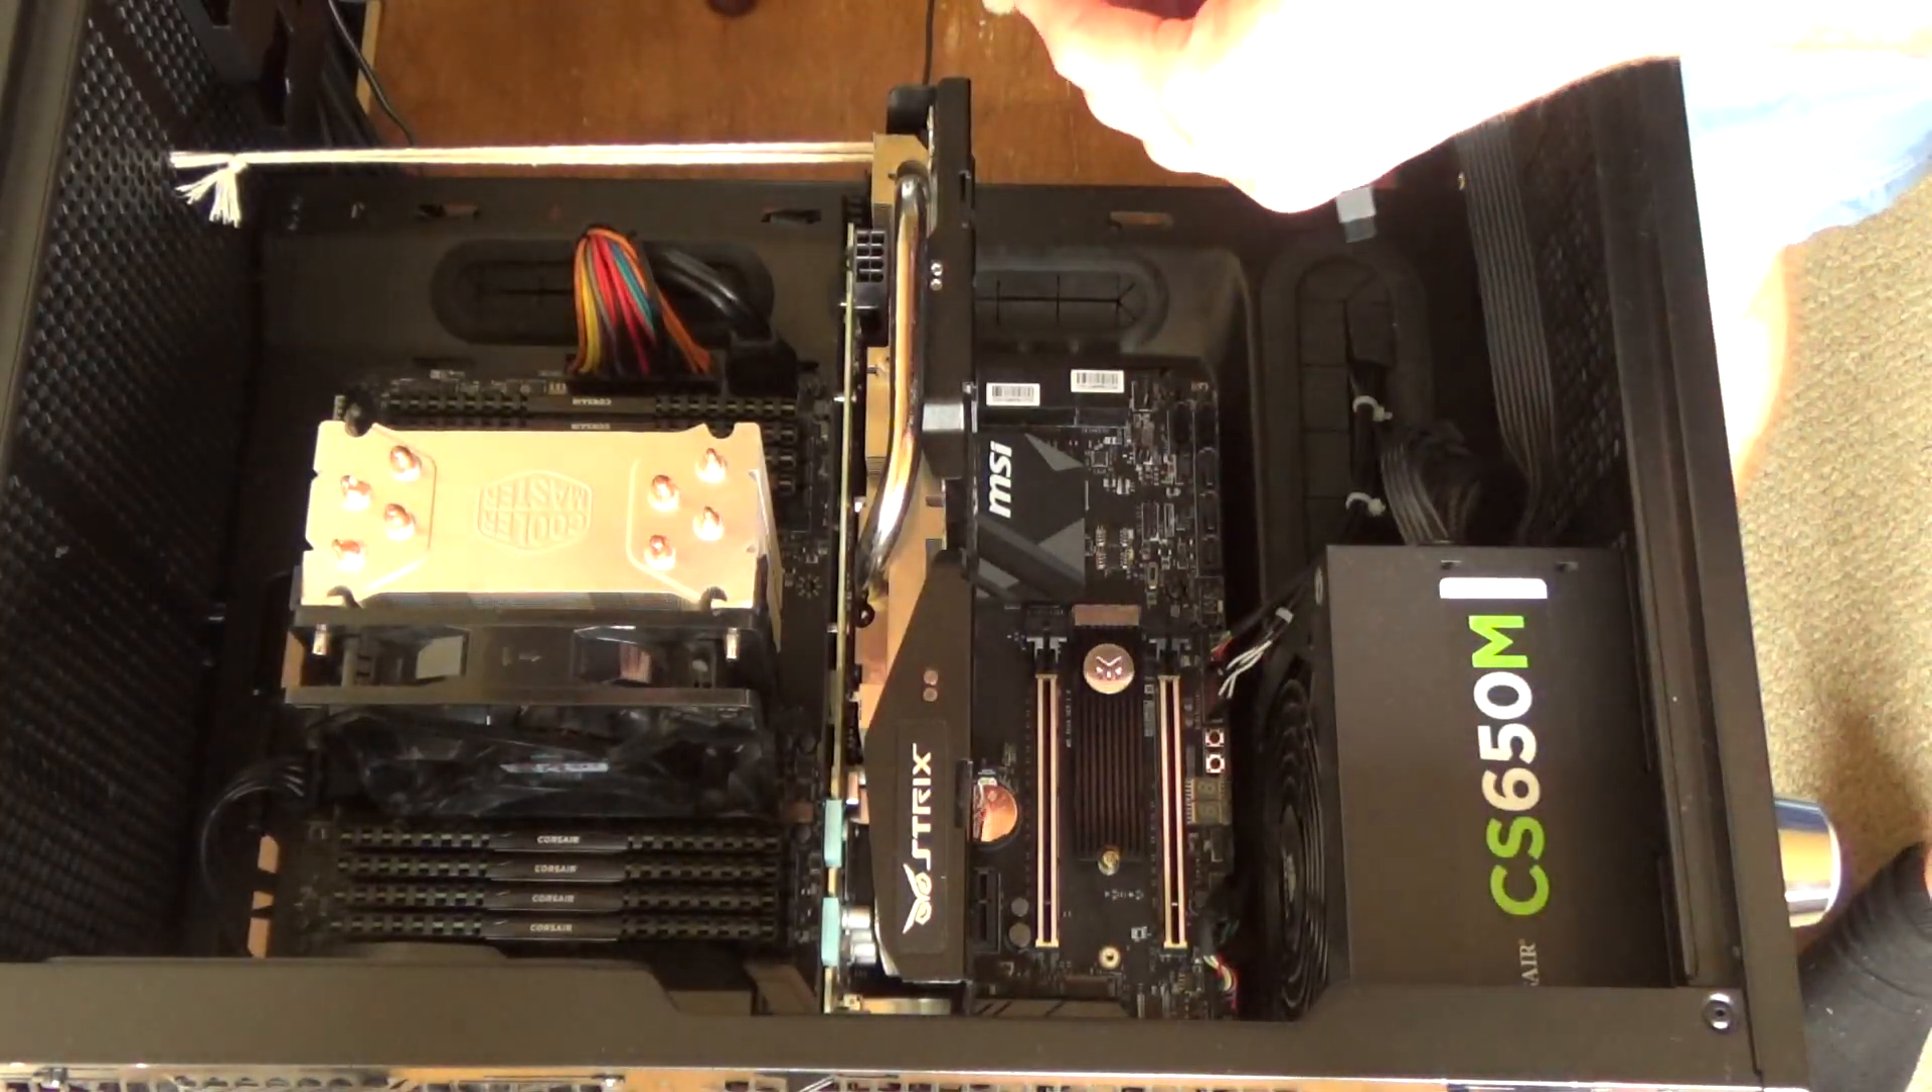There's the graphics card back in and now I just need to plug it in and everything should be good.